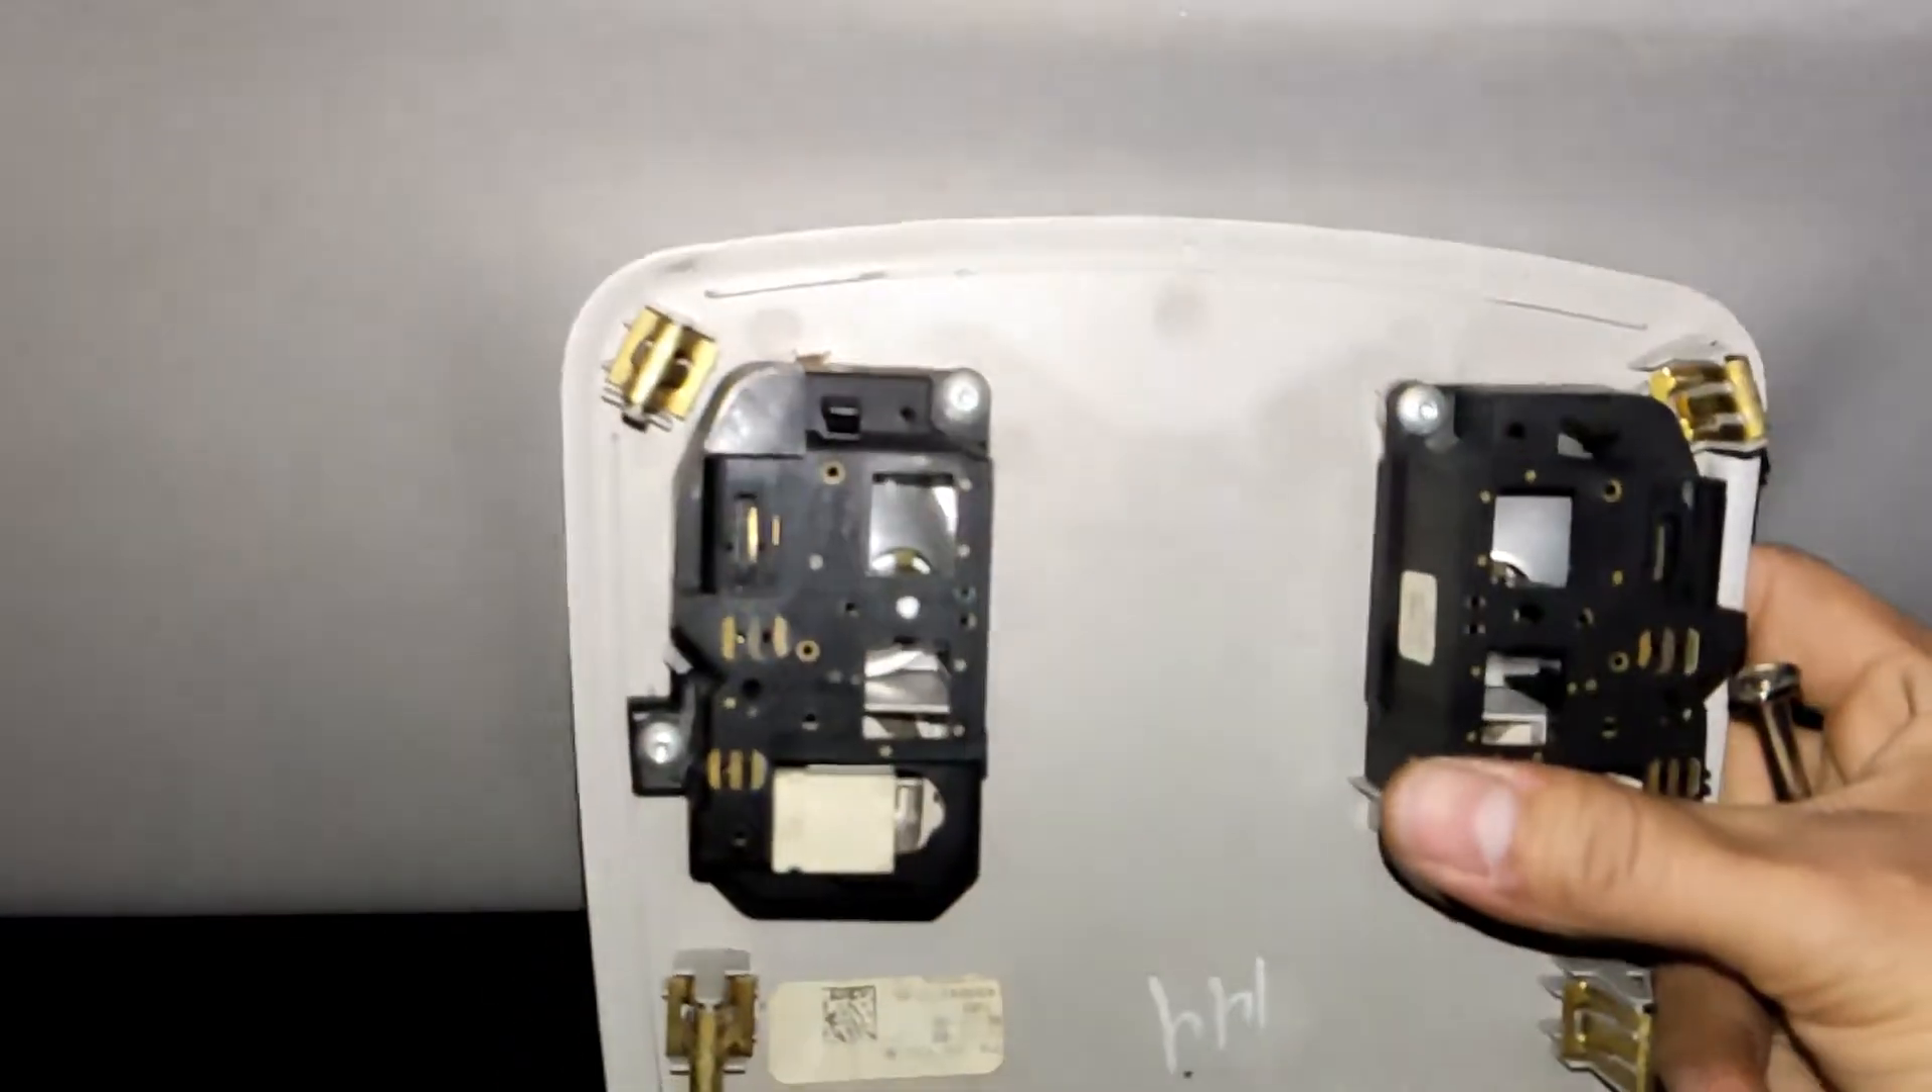Y ya tenemos el panel suelto. Para poder quitar los focos.